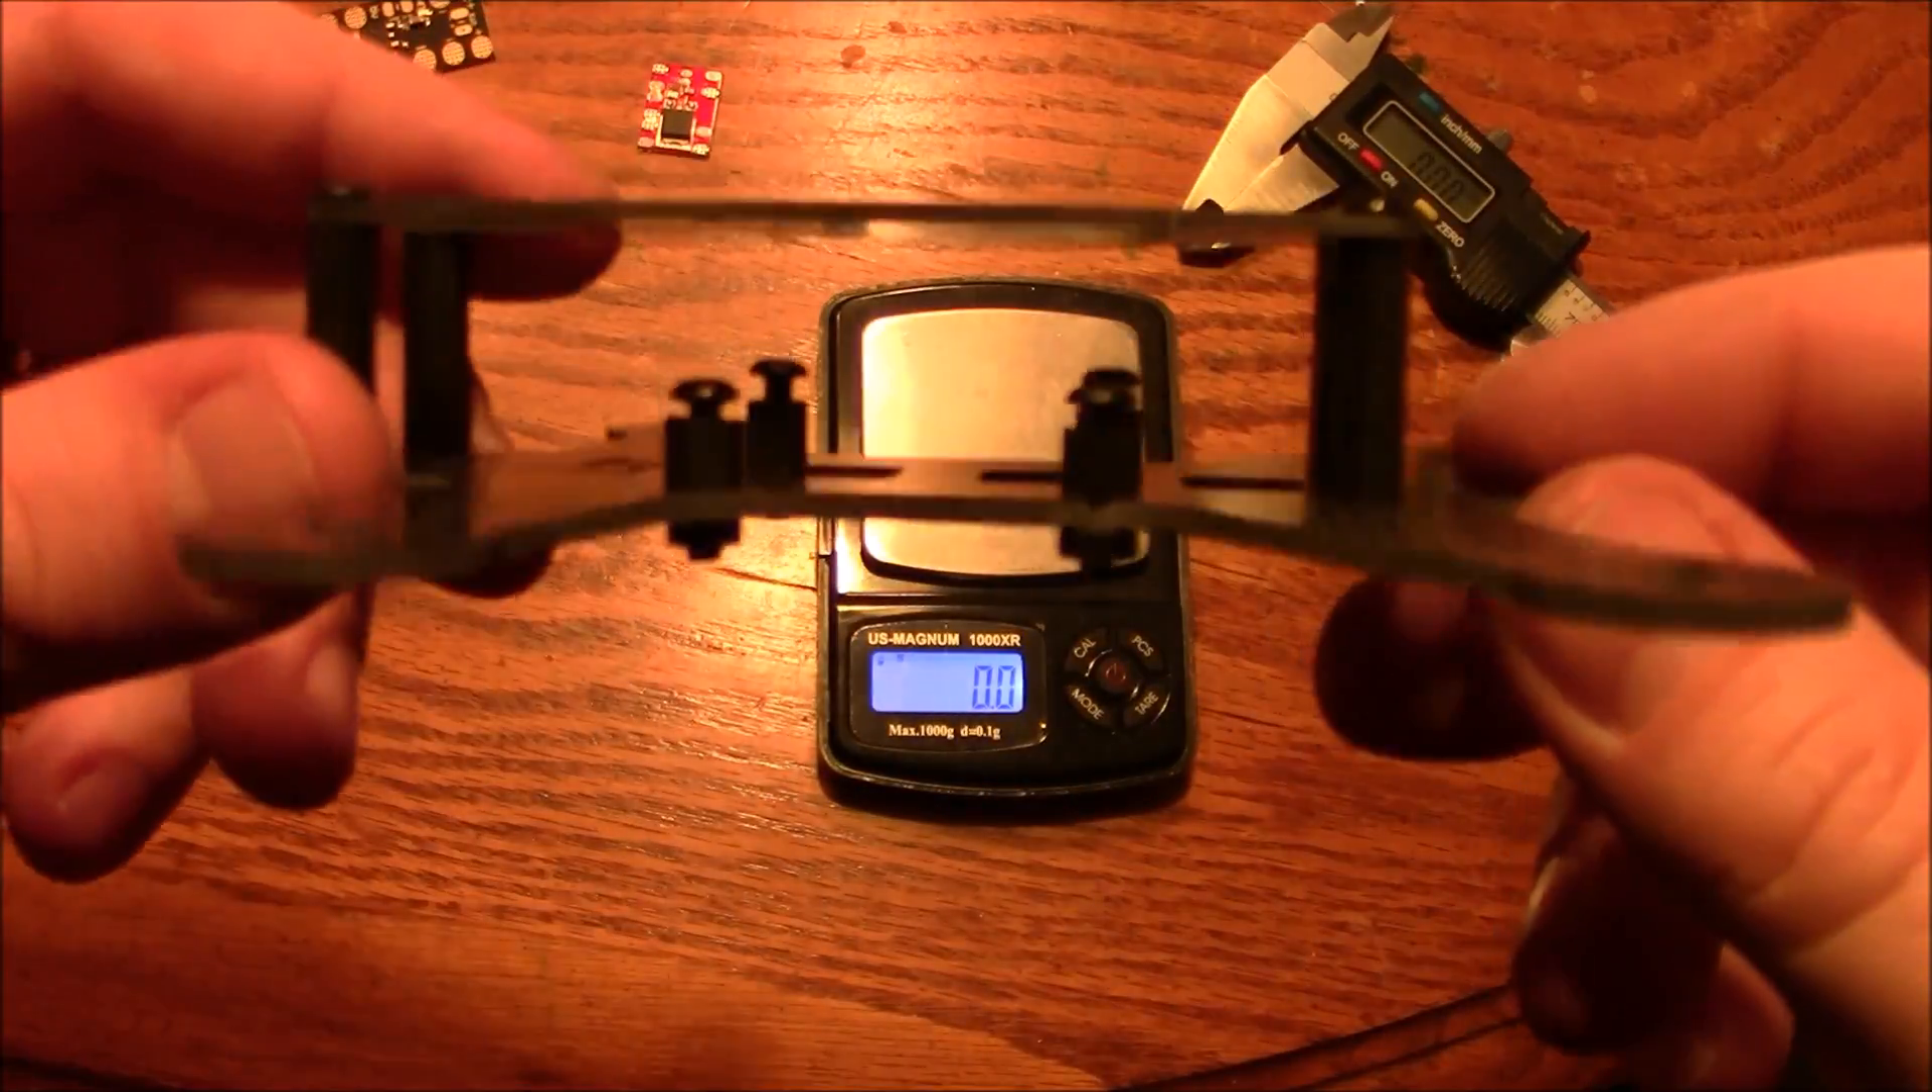So here's the LT -130 completely assembled, it only took a few minutes to put it all together because there's just a few screws.